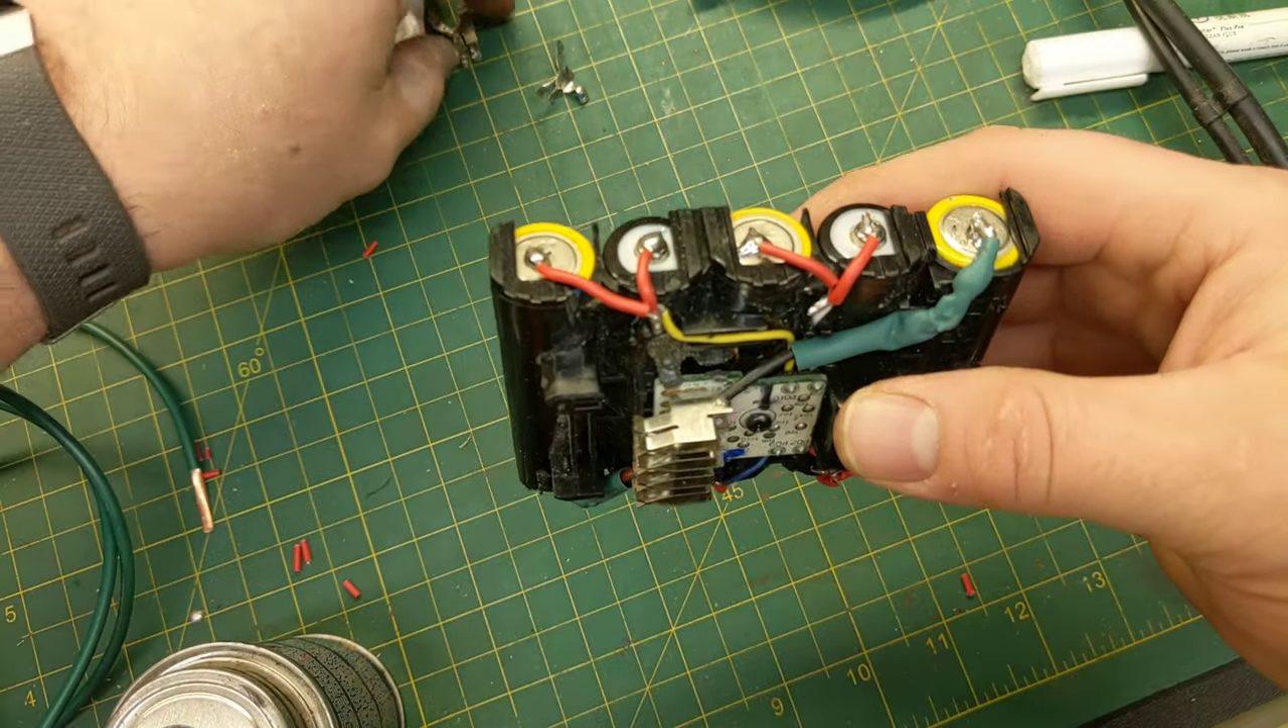So as you can see I've managed to wire the batteries in so to speak.